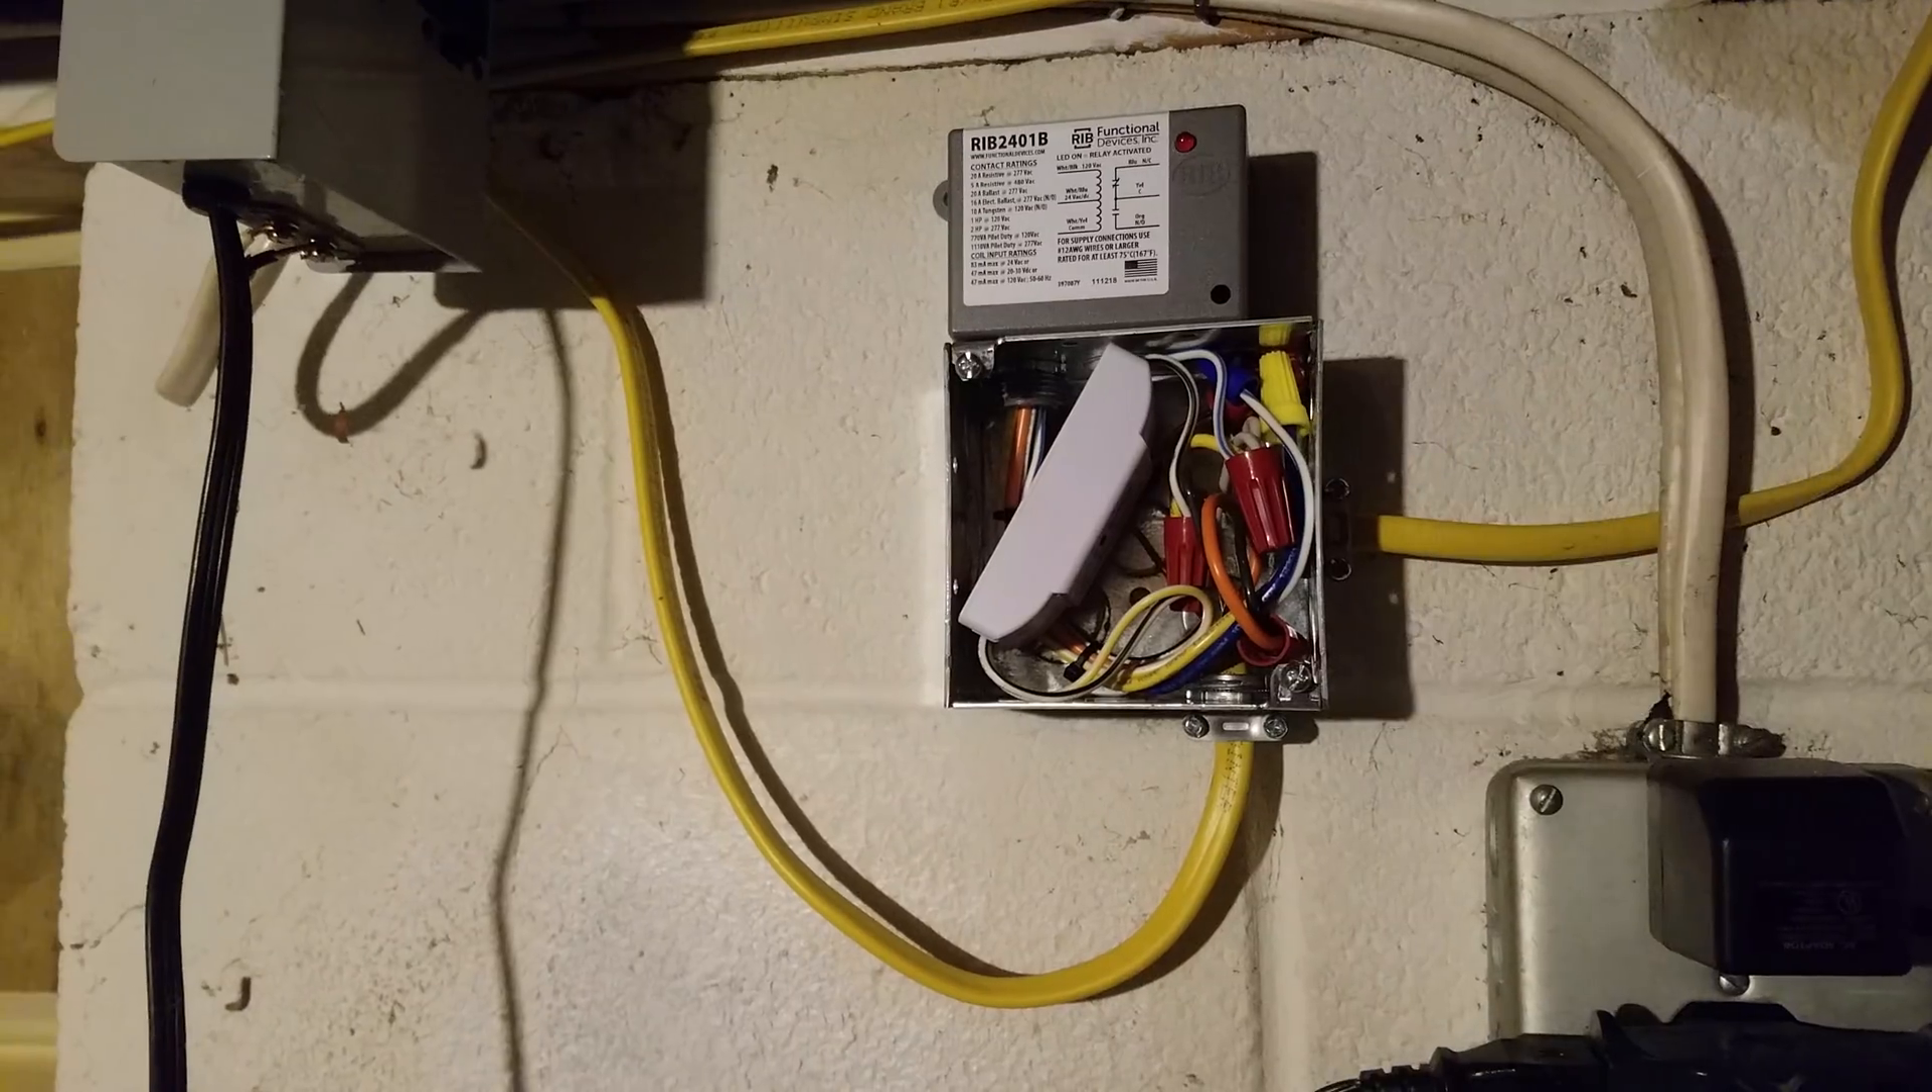And the only thing I haven't tested yet is I haven't put the metal cover on here.